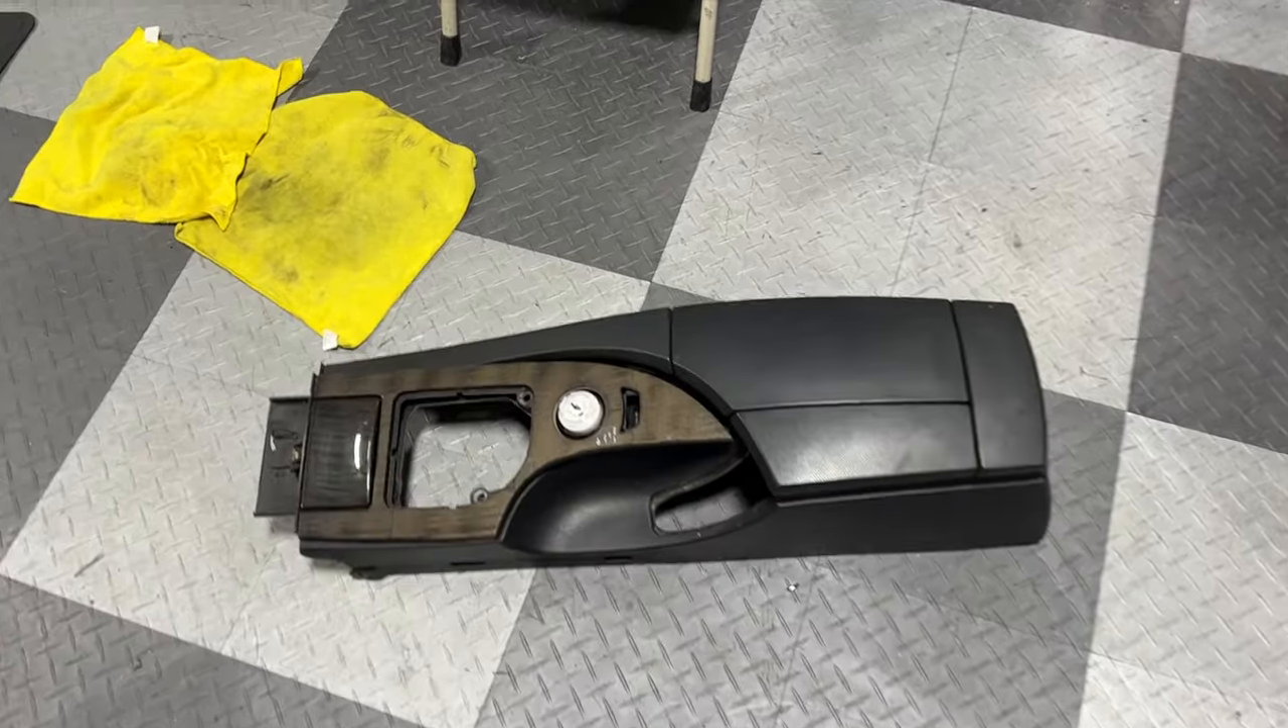Now we've got the console removed.